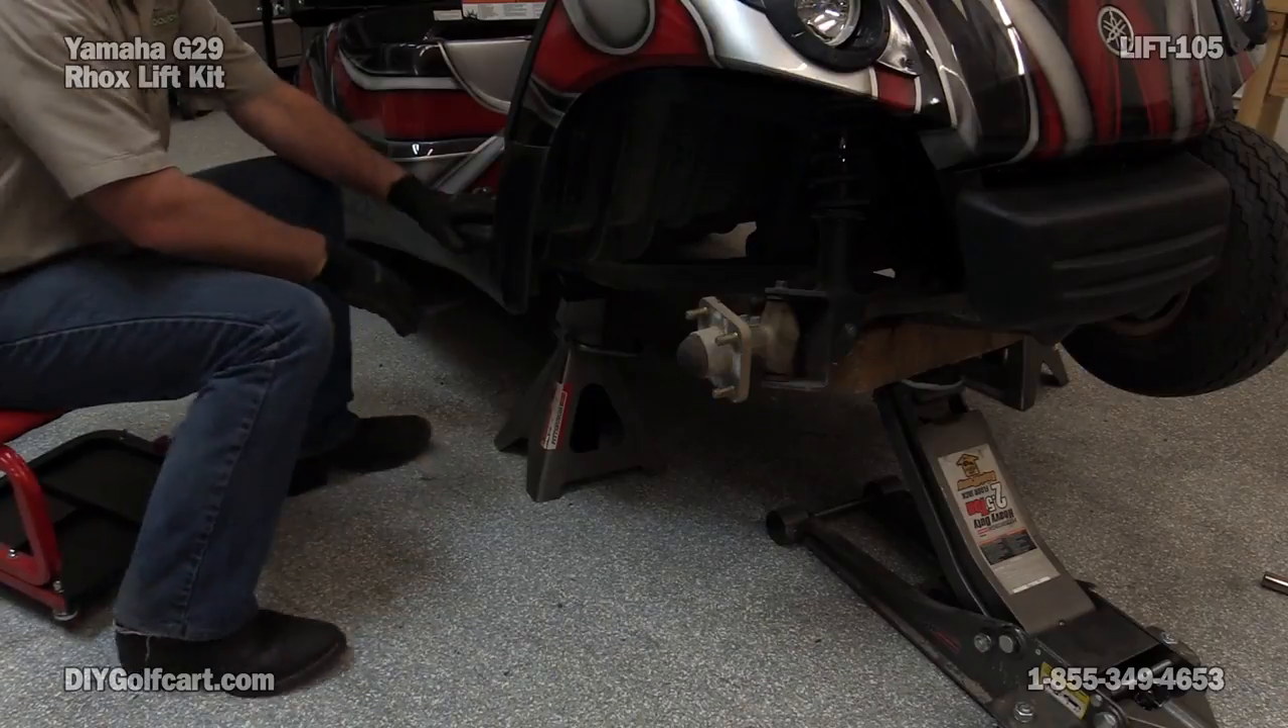Okay, I've went ahead and removed this tire and wheel assembly, so that you can actually see a good location to put your jack.